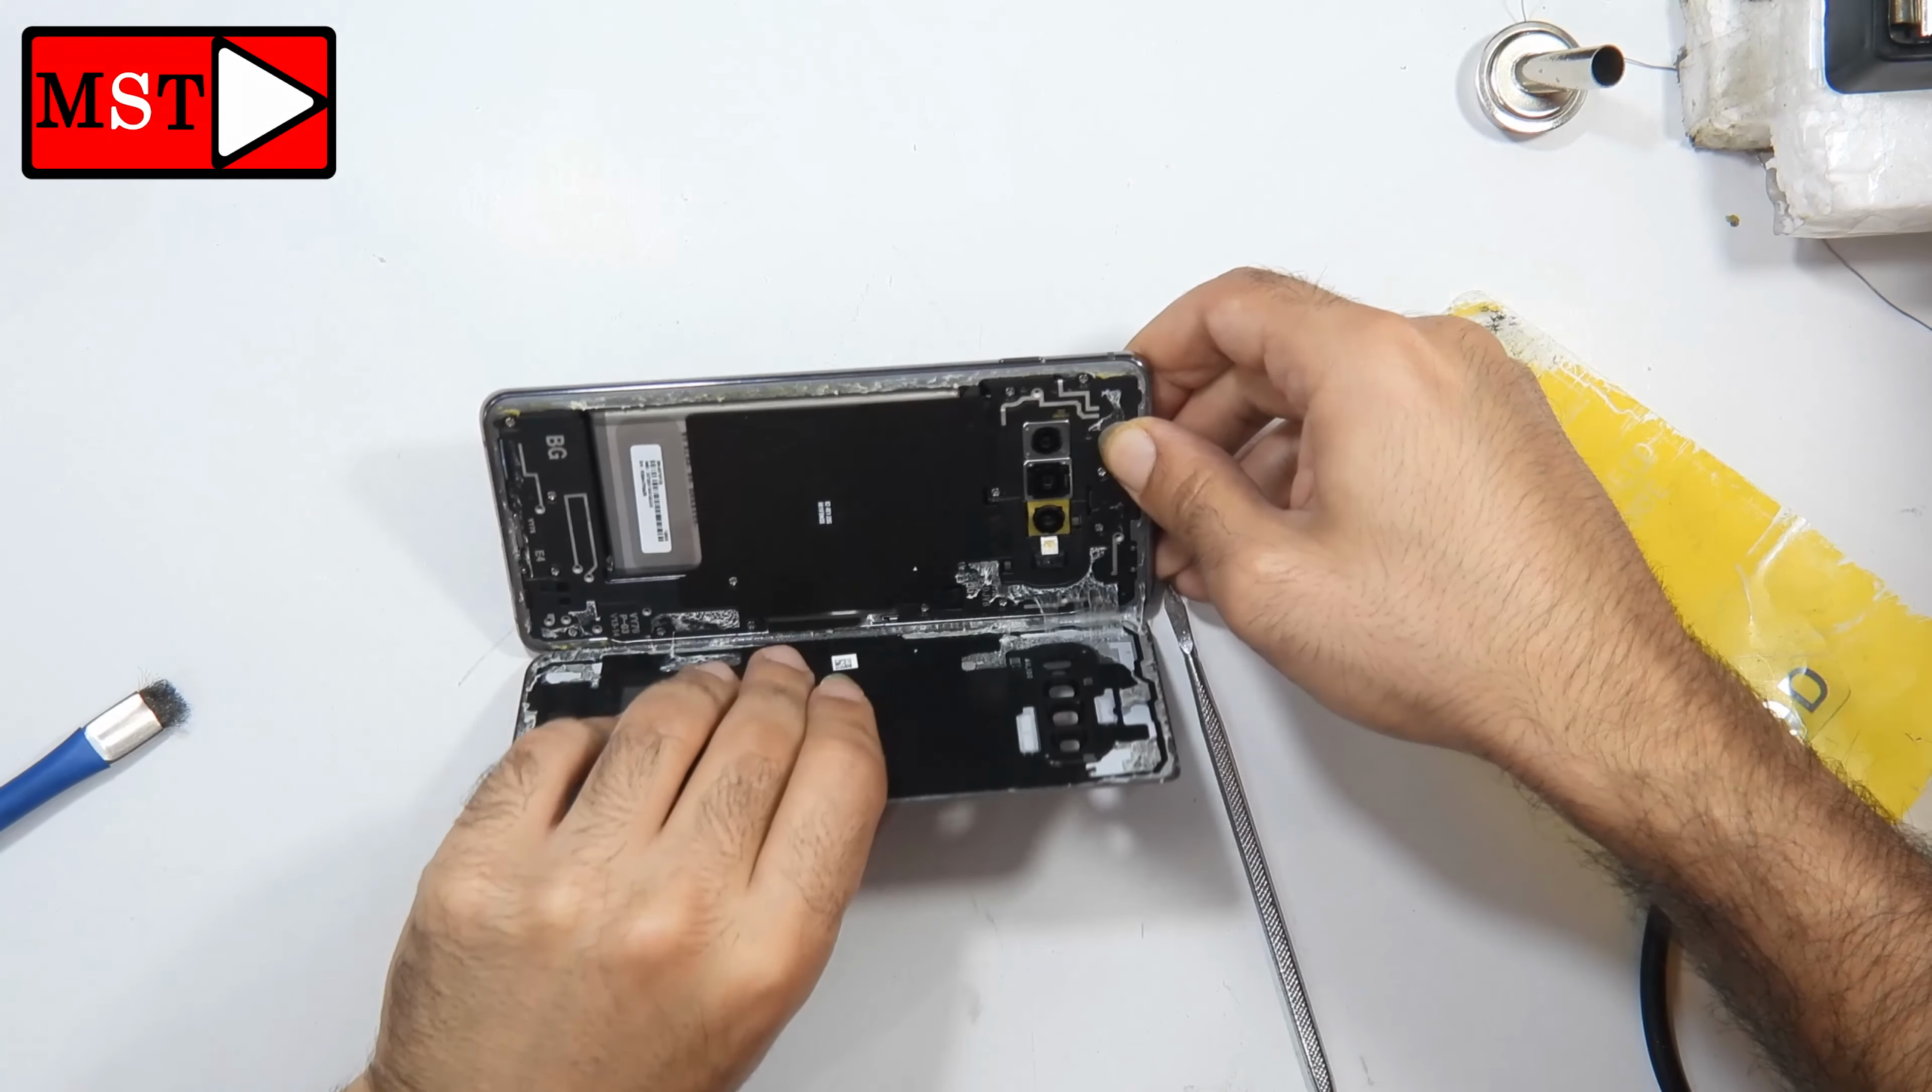Okay, the back has been removed.